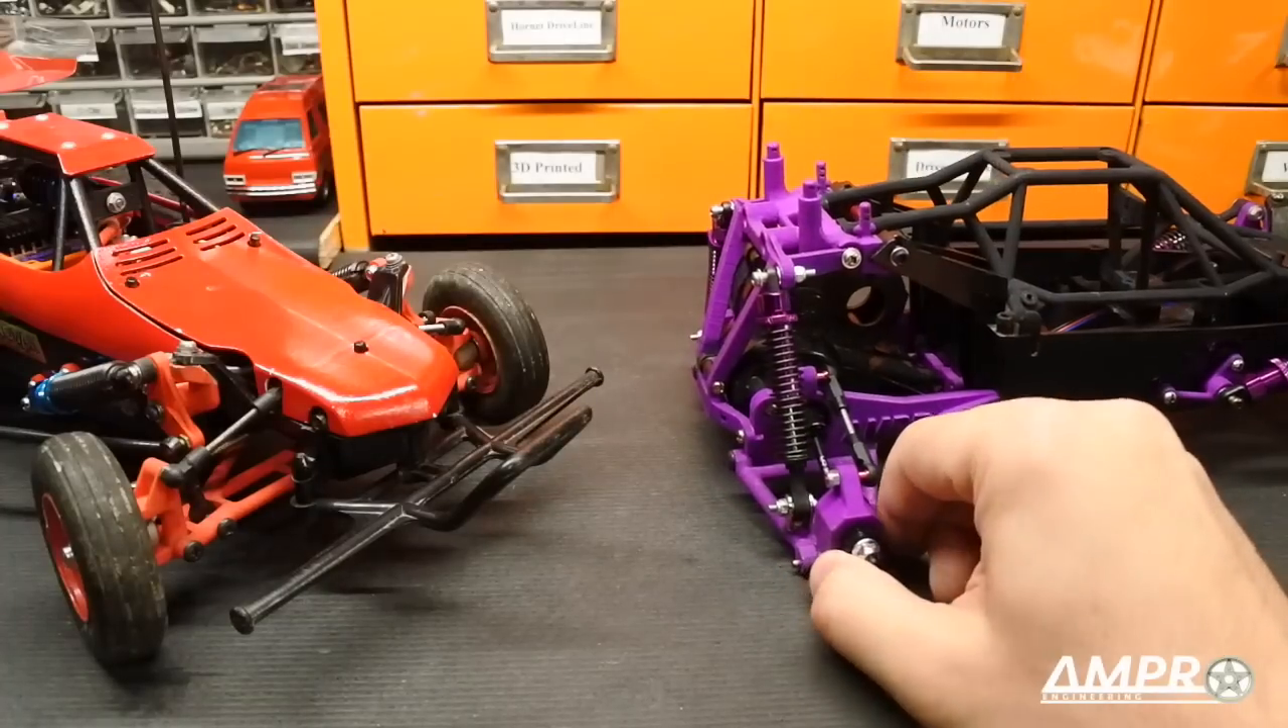Now we are not done yet the rear suspension is going to need rims.